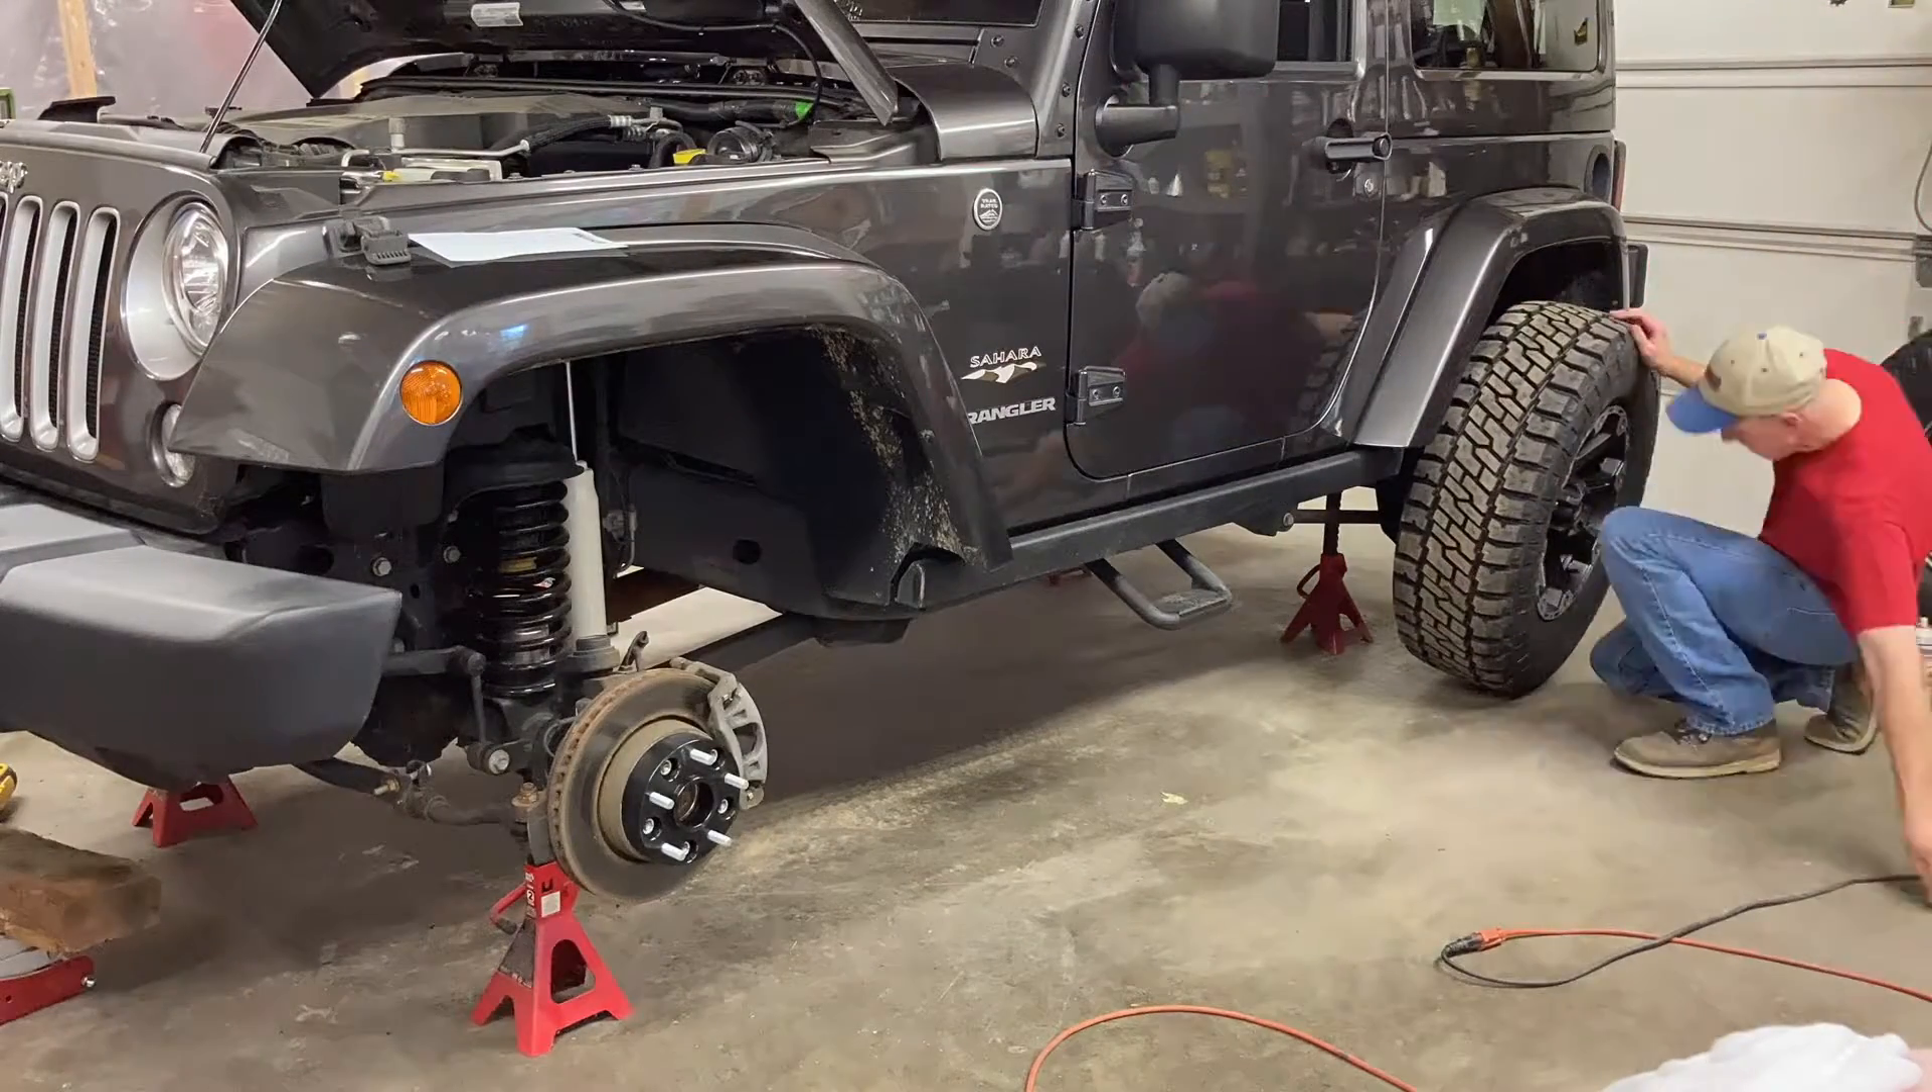Finally the last step. All I've got to do is get these tires on here.